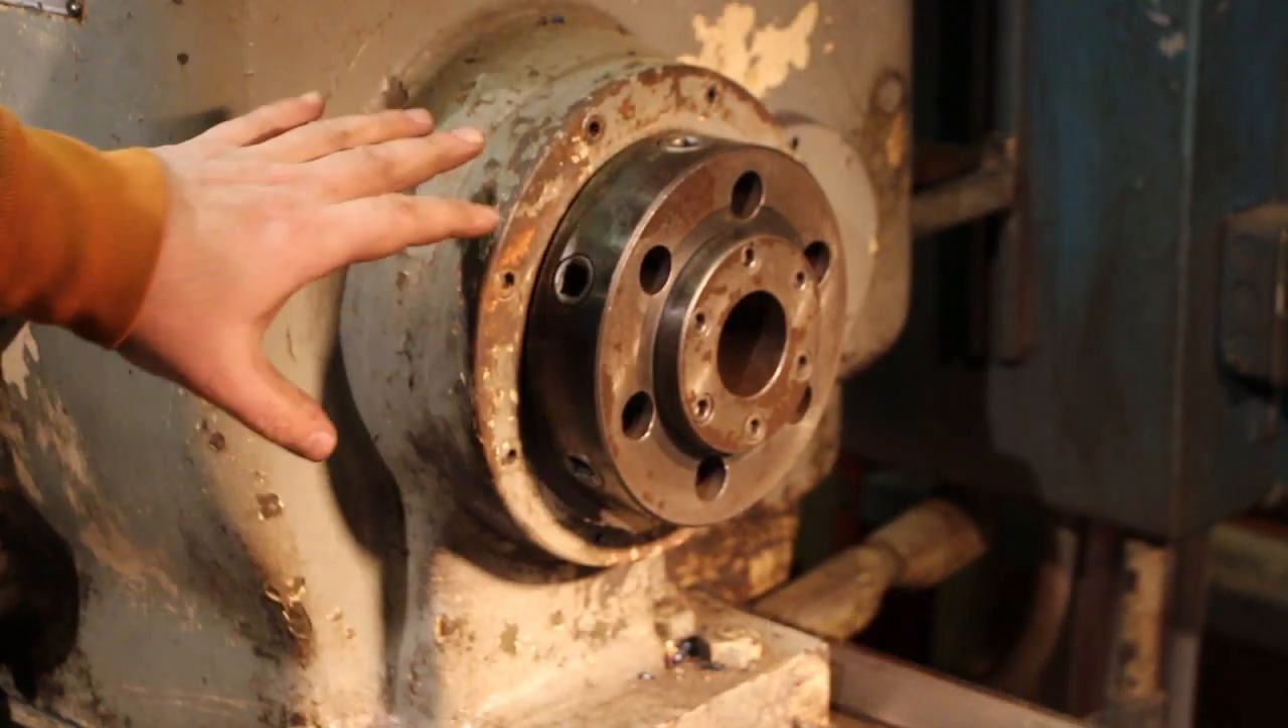Now that we have the the chuck off you can see the spindle itself here and you see the different holes in here.